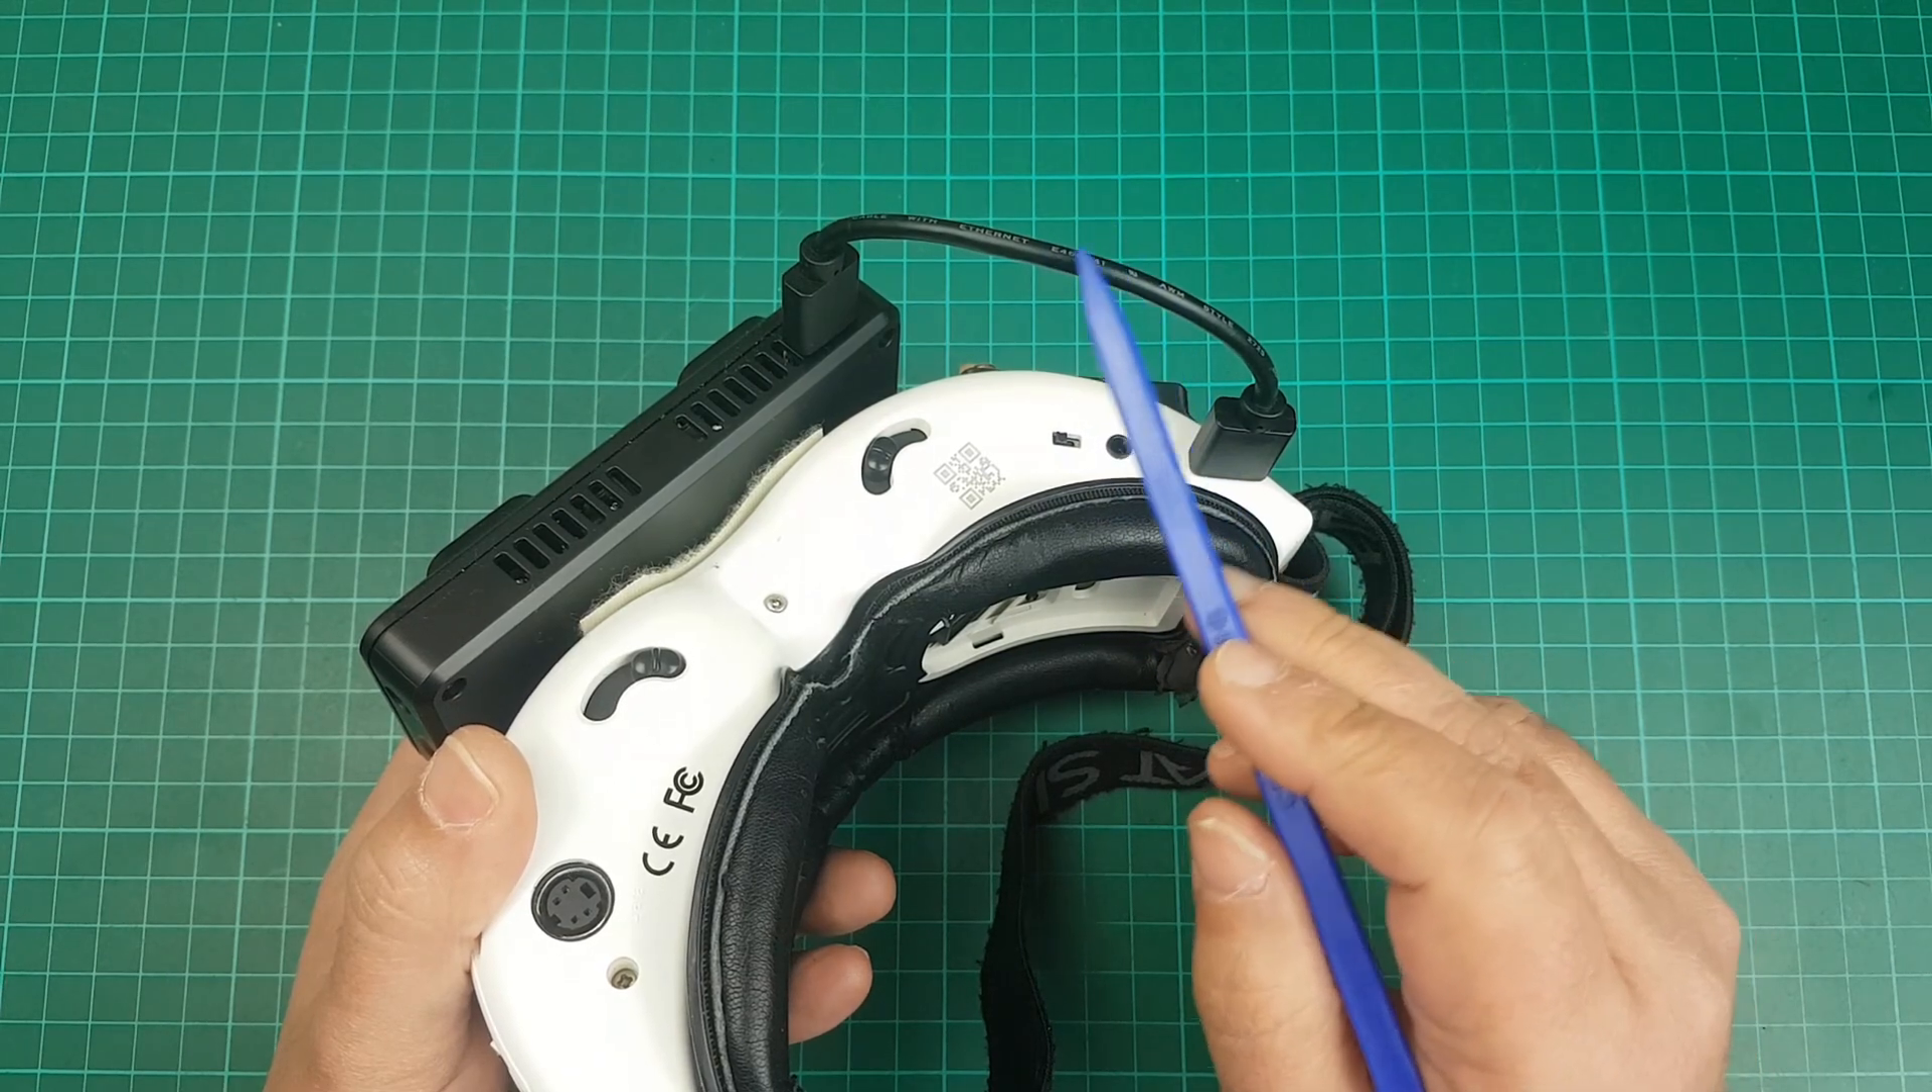Ho già inserito il cavo MiniHDMI sia sul modulo che sul visore.